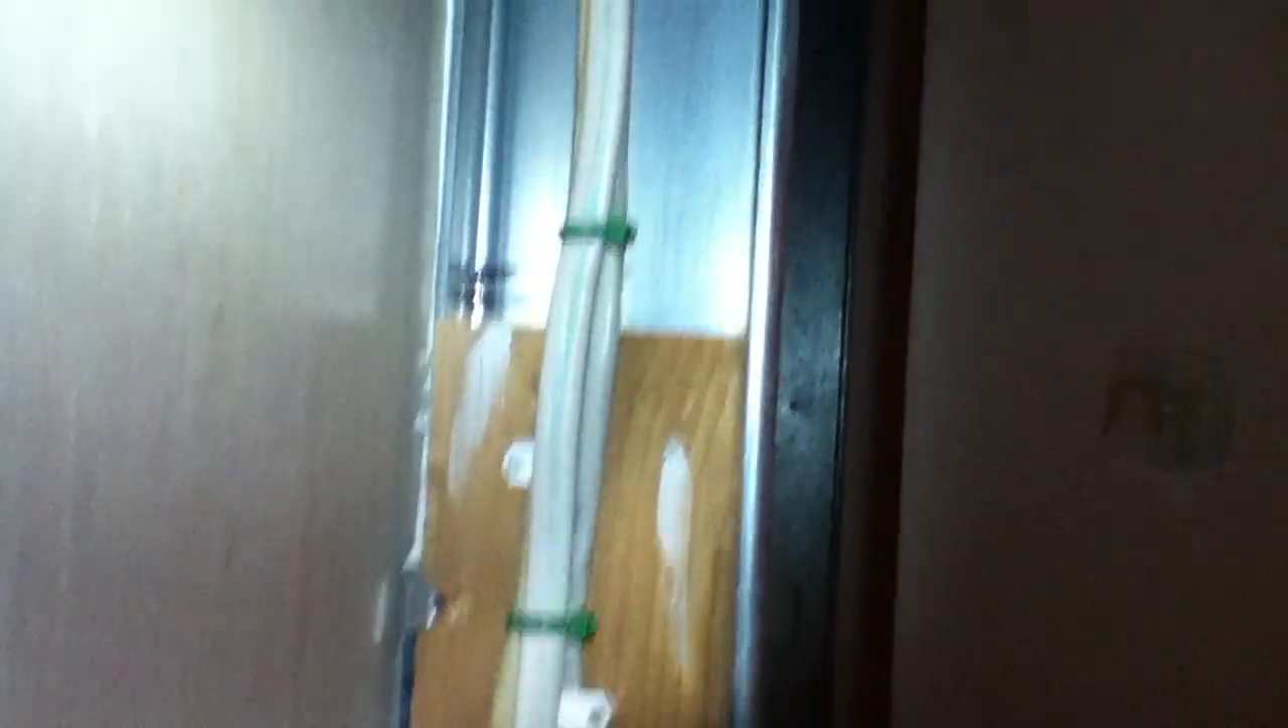The cable is tied together. Secured. Going up into the bulkhead.